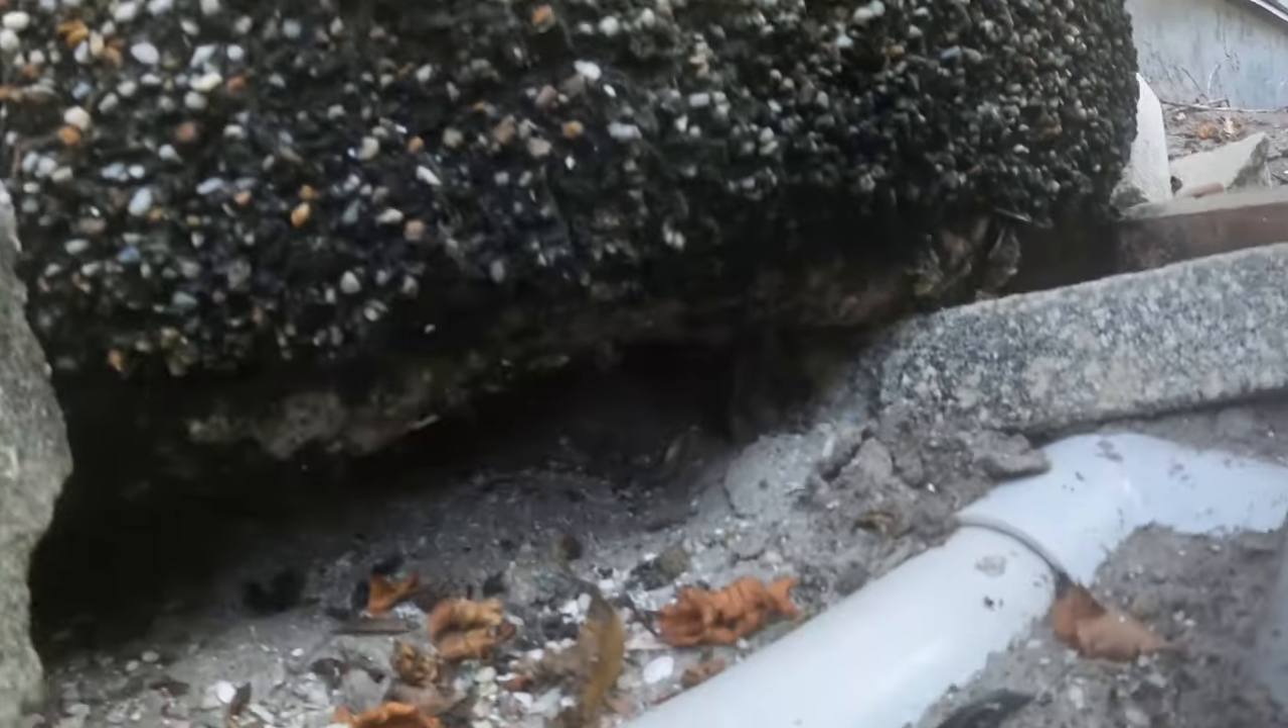As you can see there's a void right underneath the footer i can stick my whole hand in there.